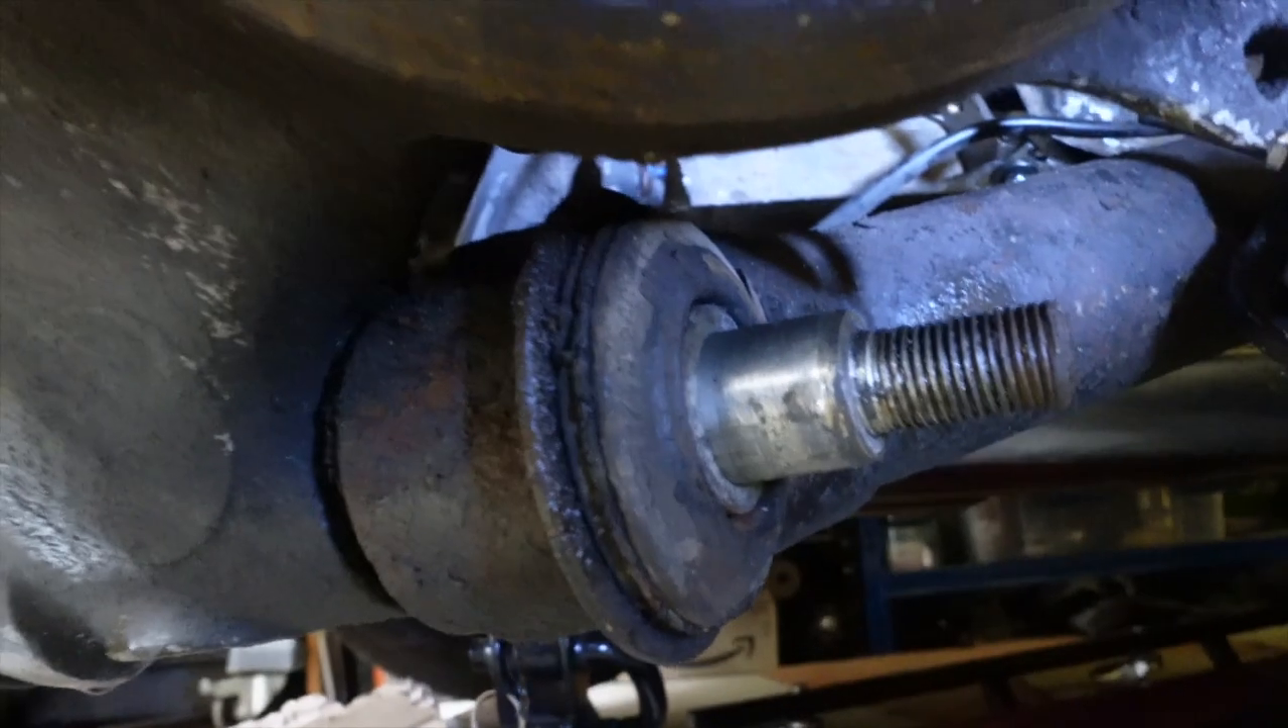Right, I've managed to get the pin that far out.